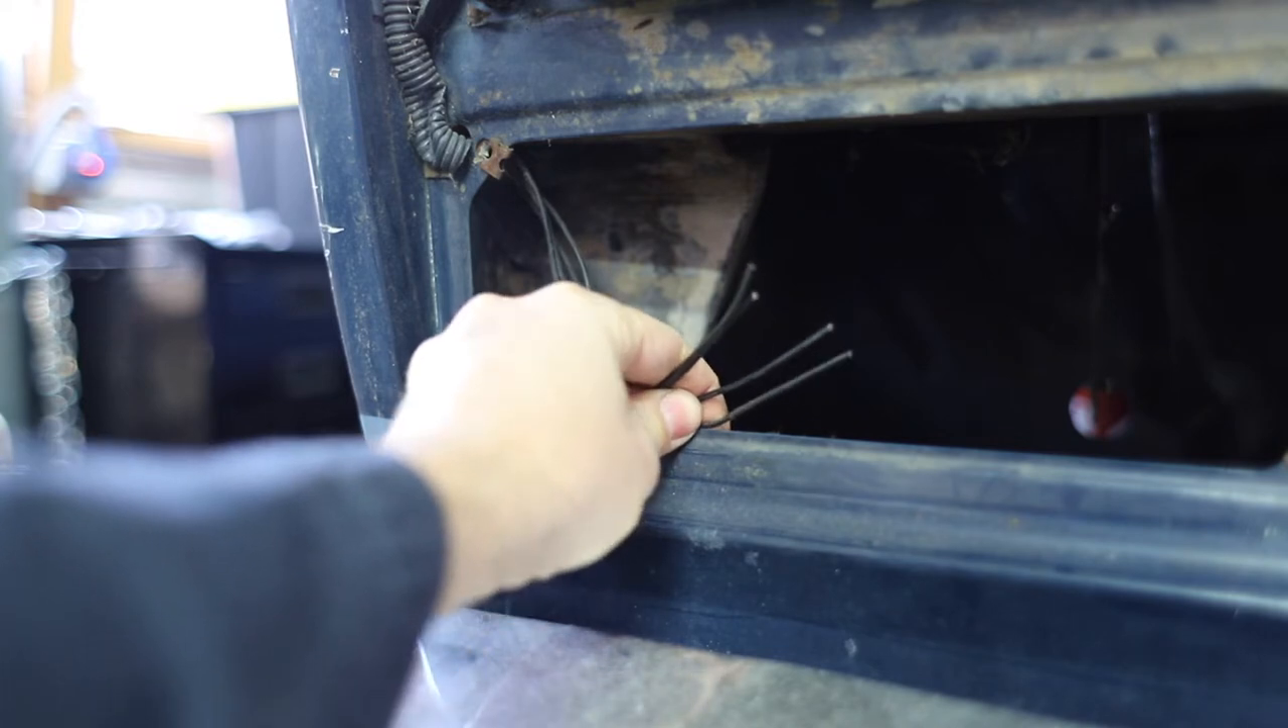Here are the wires, and we just have to add a plug to the wires.